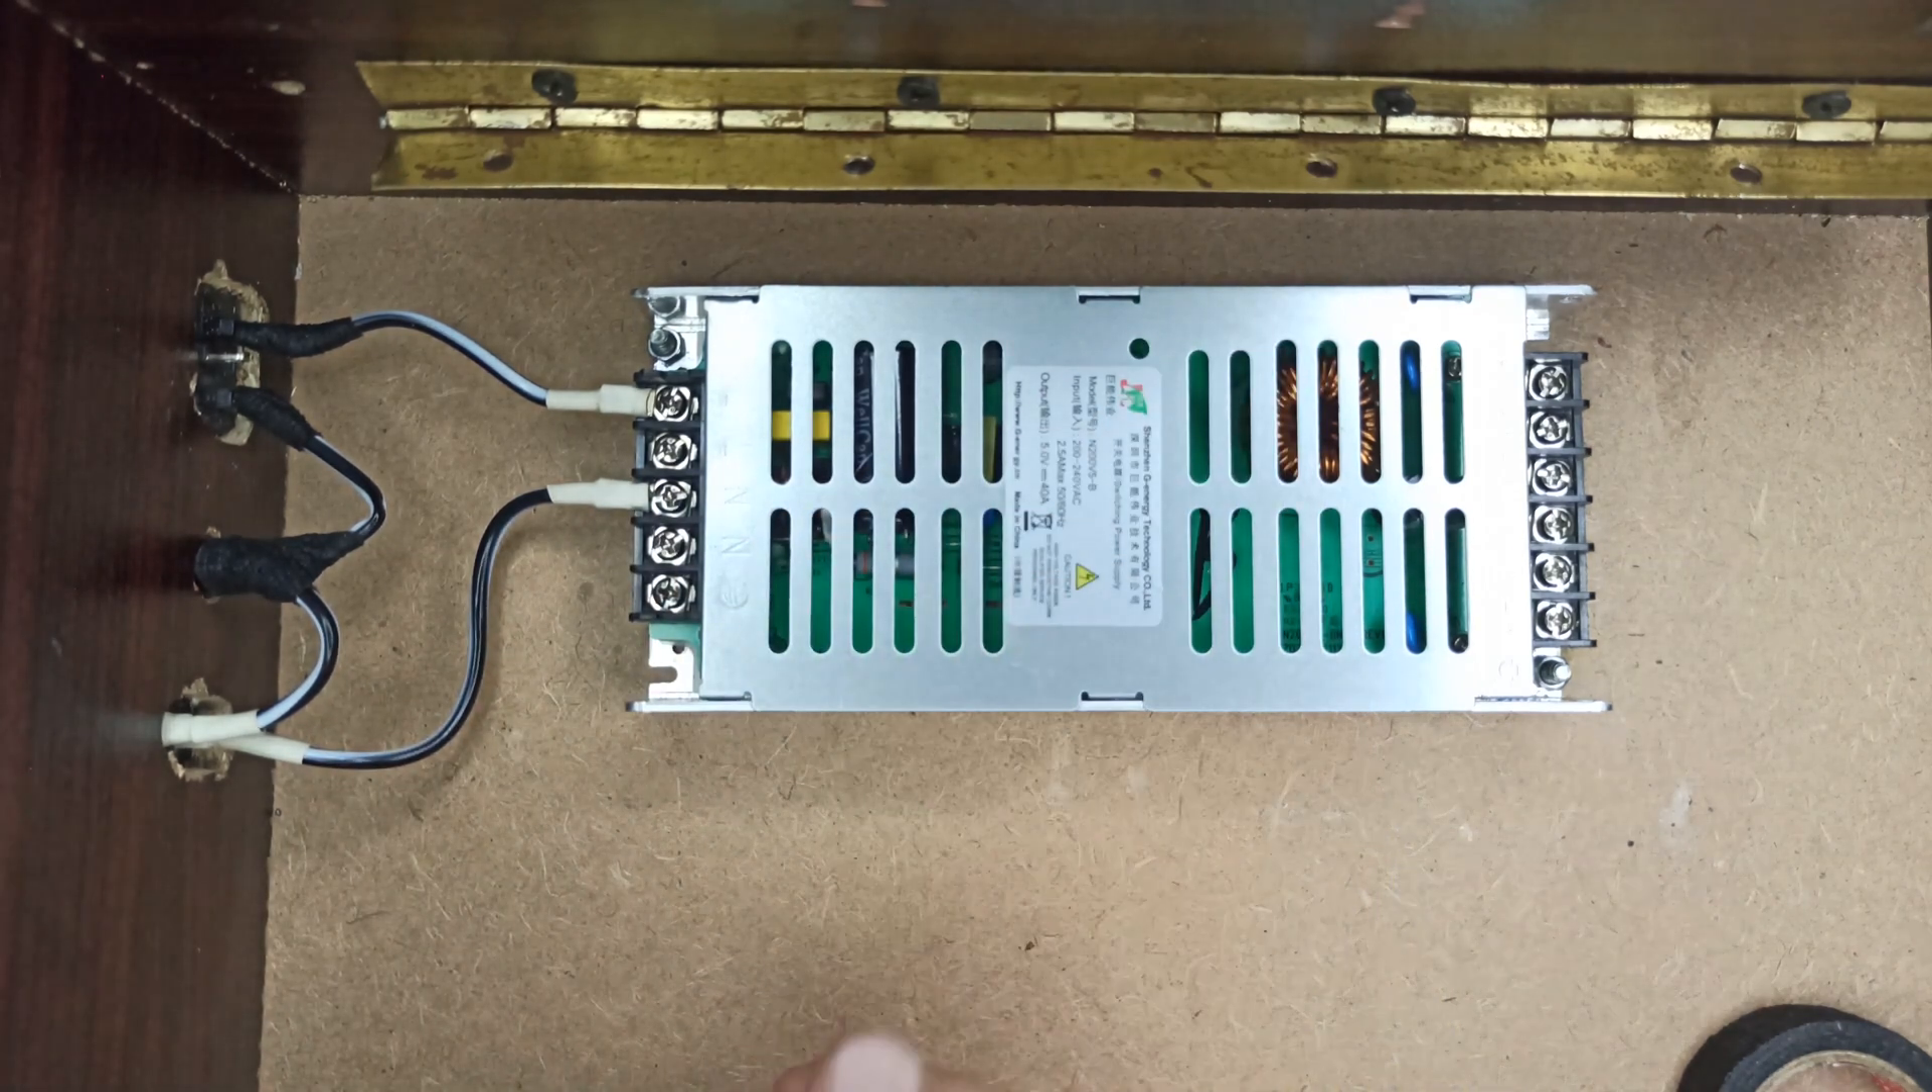So finally, the input connections are complete and the 220 volts can now move safely towards the power supply.